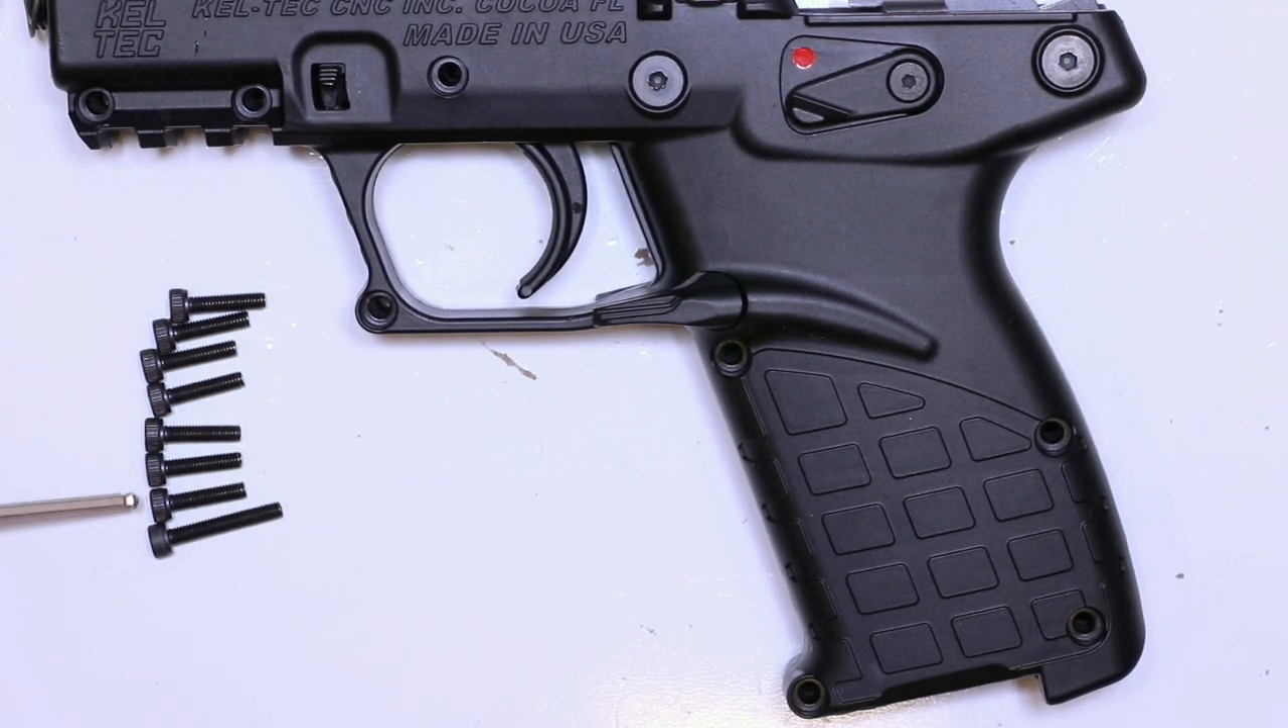All right, so we just removed all eight screws.